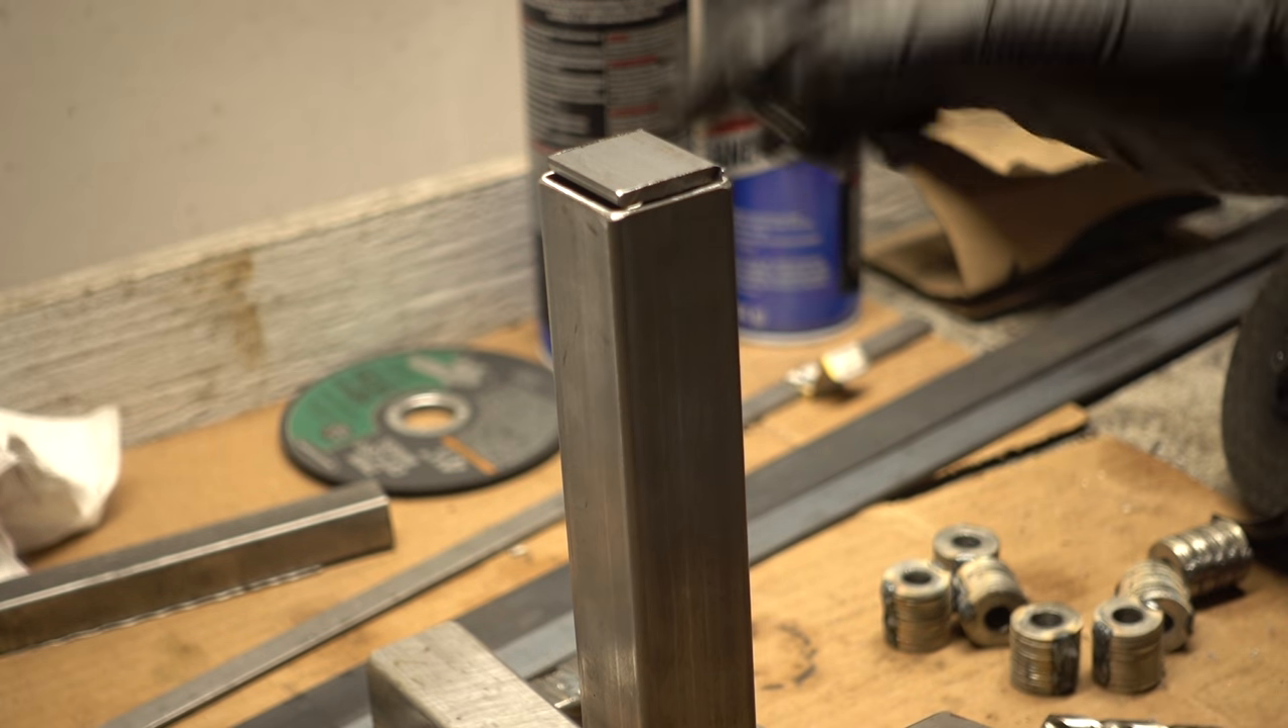So now we've got all these tabs to block off the ends of the tubes but we still have to drill the through hole and install the spacer before we can do that.